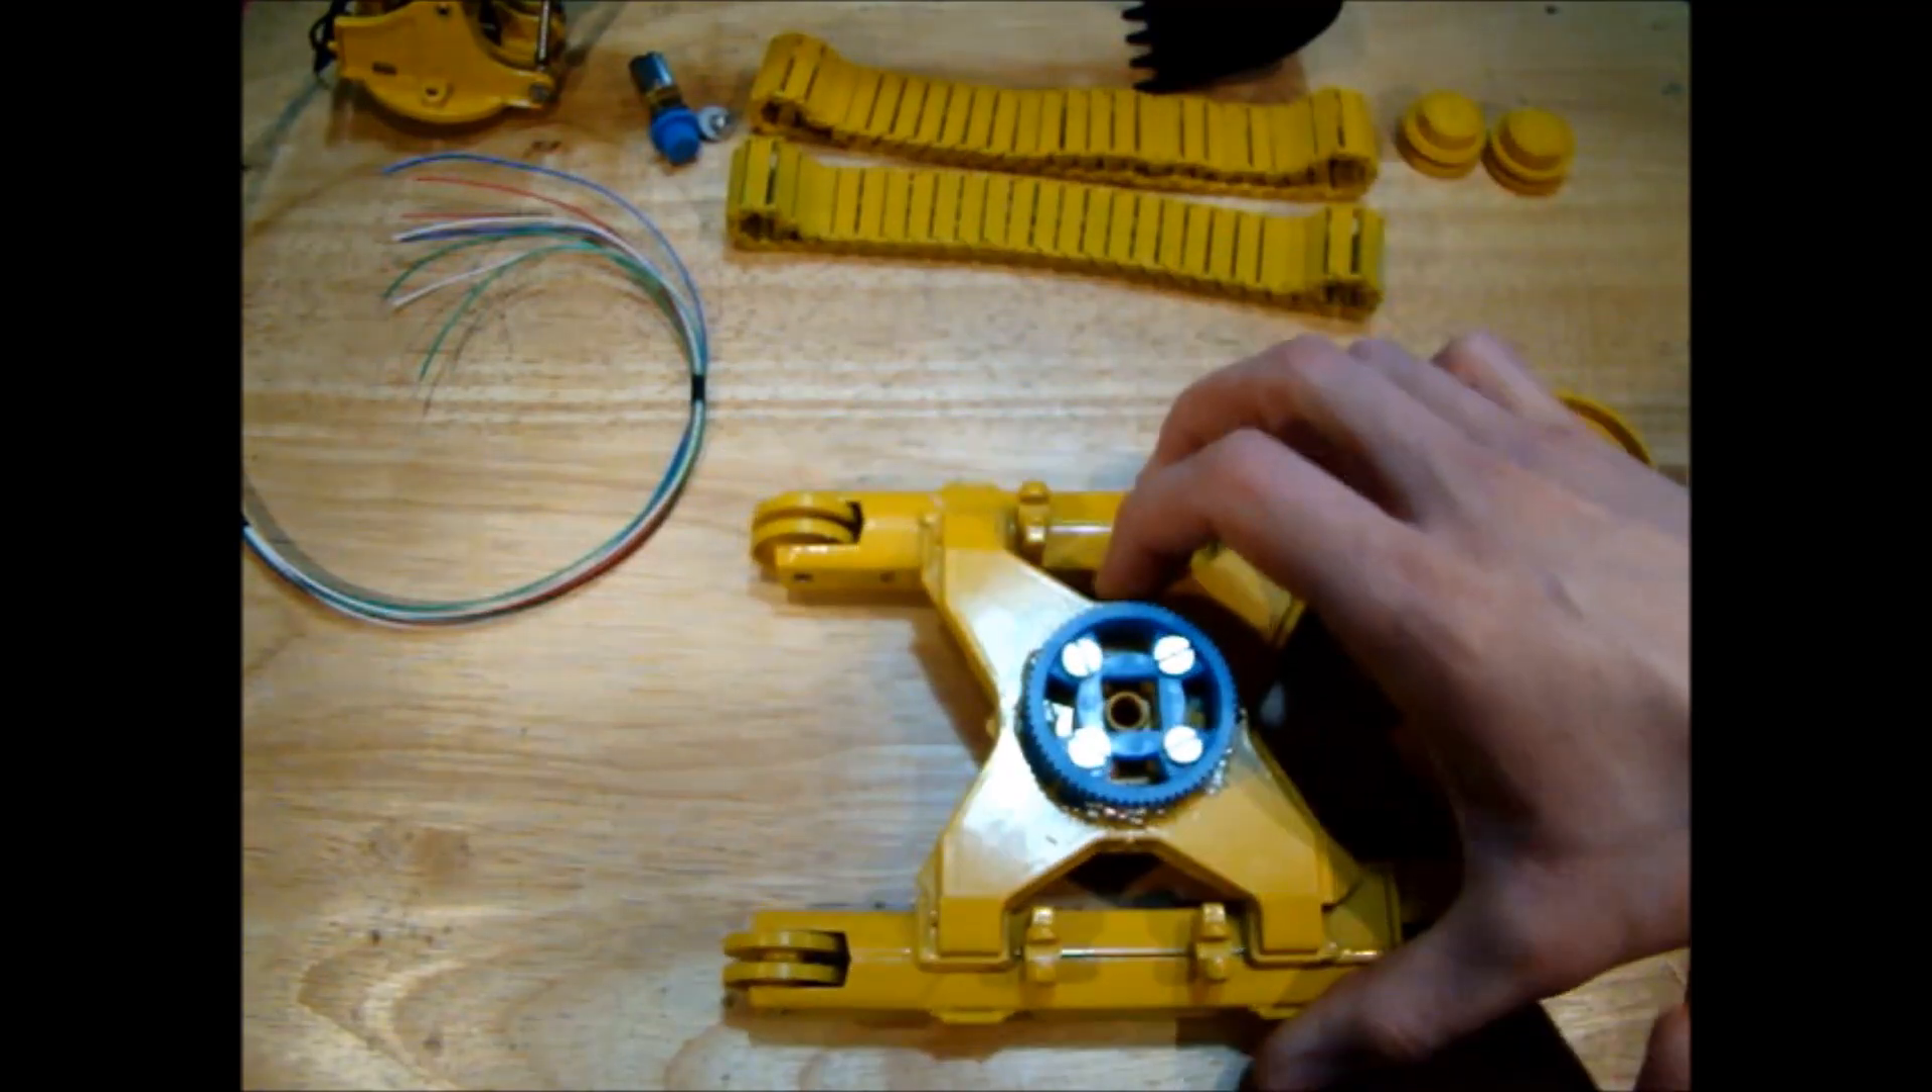Here is the gear for the slewing mechanism mounted on the chassis.